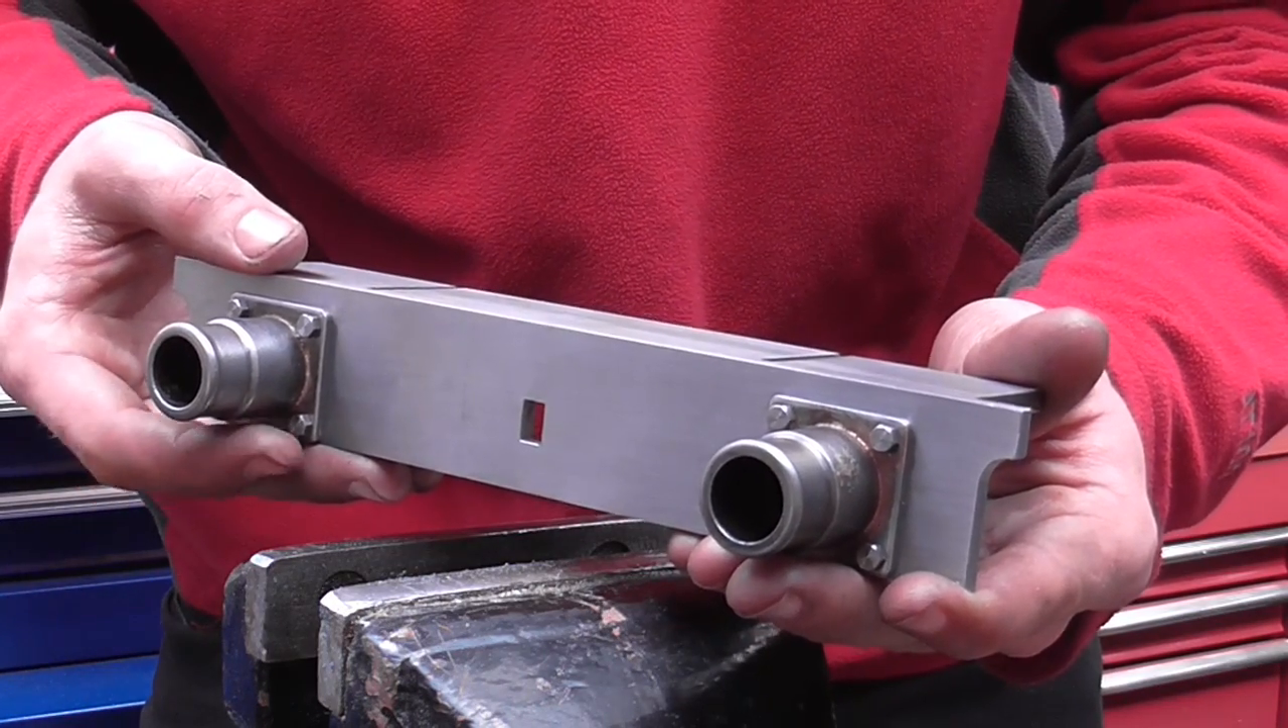So having screwed those front two buffers on, there is the finished front buffer beam.